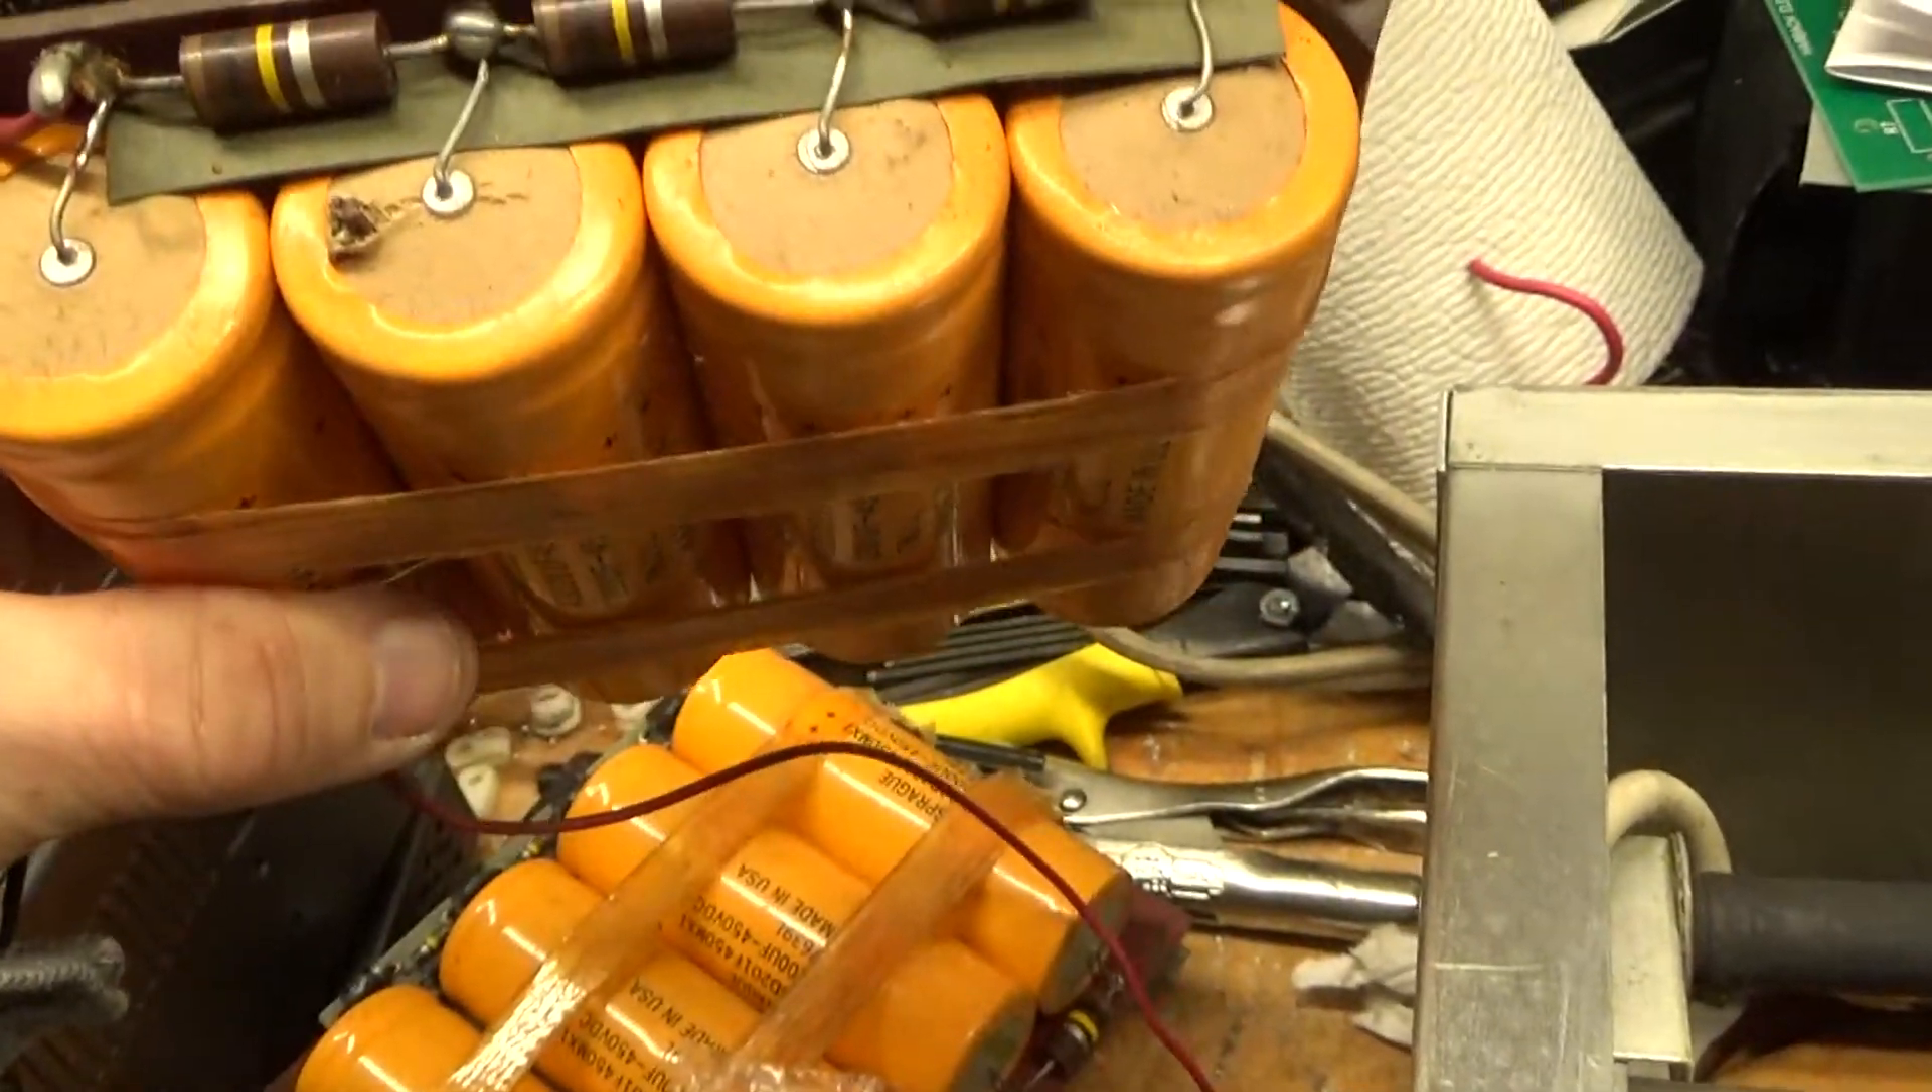I've got the filter cap assemblies out.